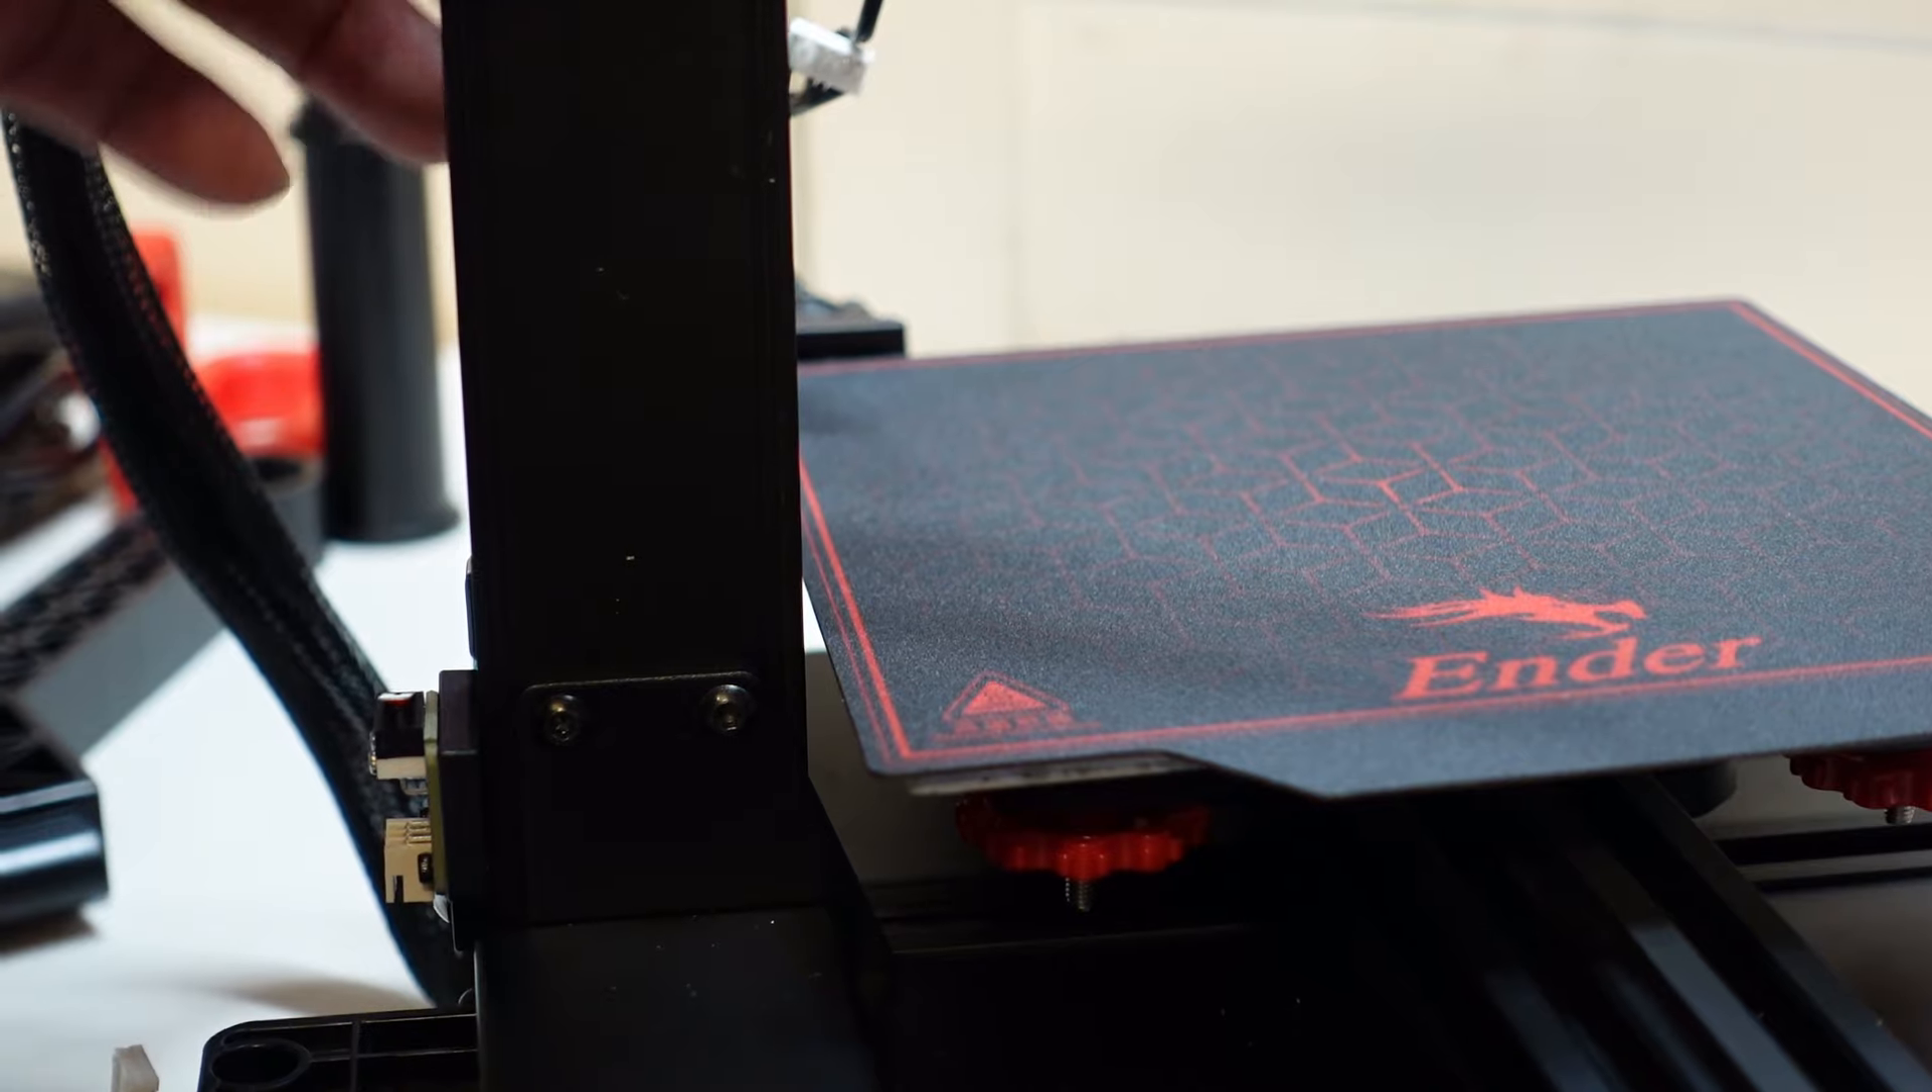We've got our two m4 by 16s screwed up into place.